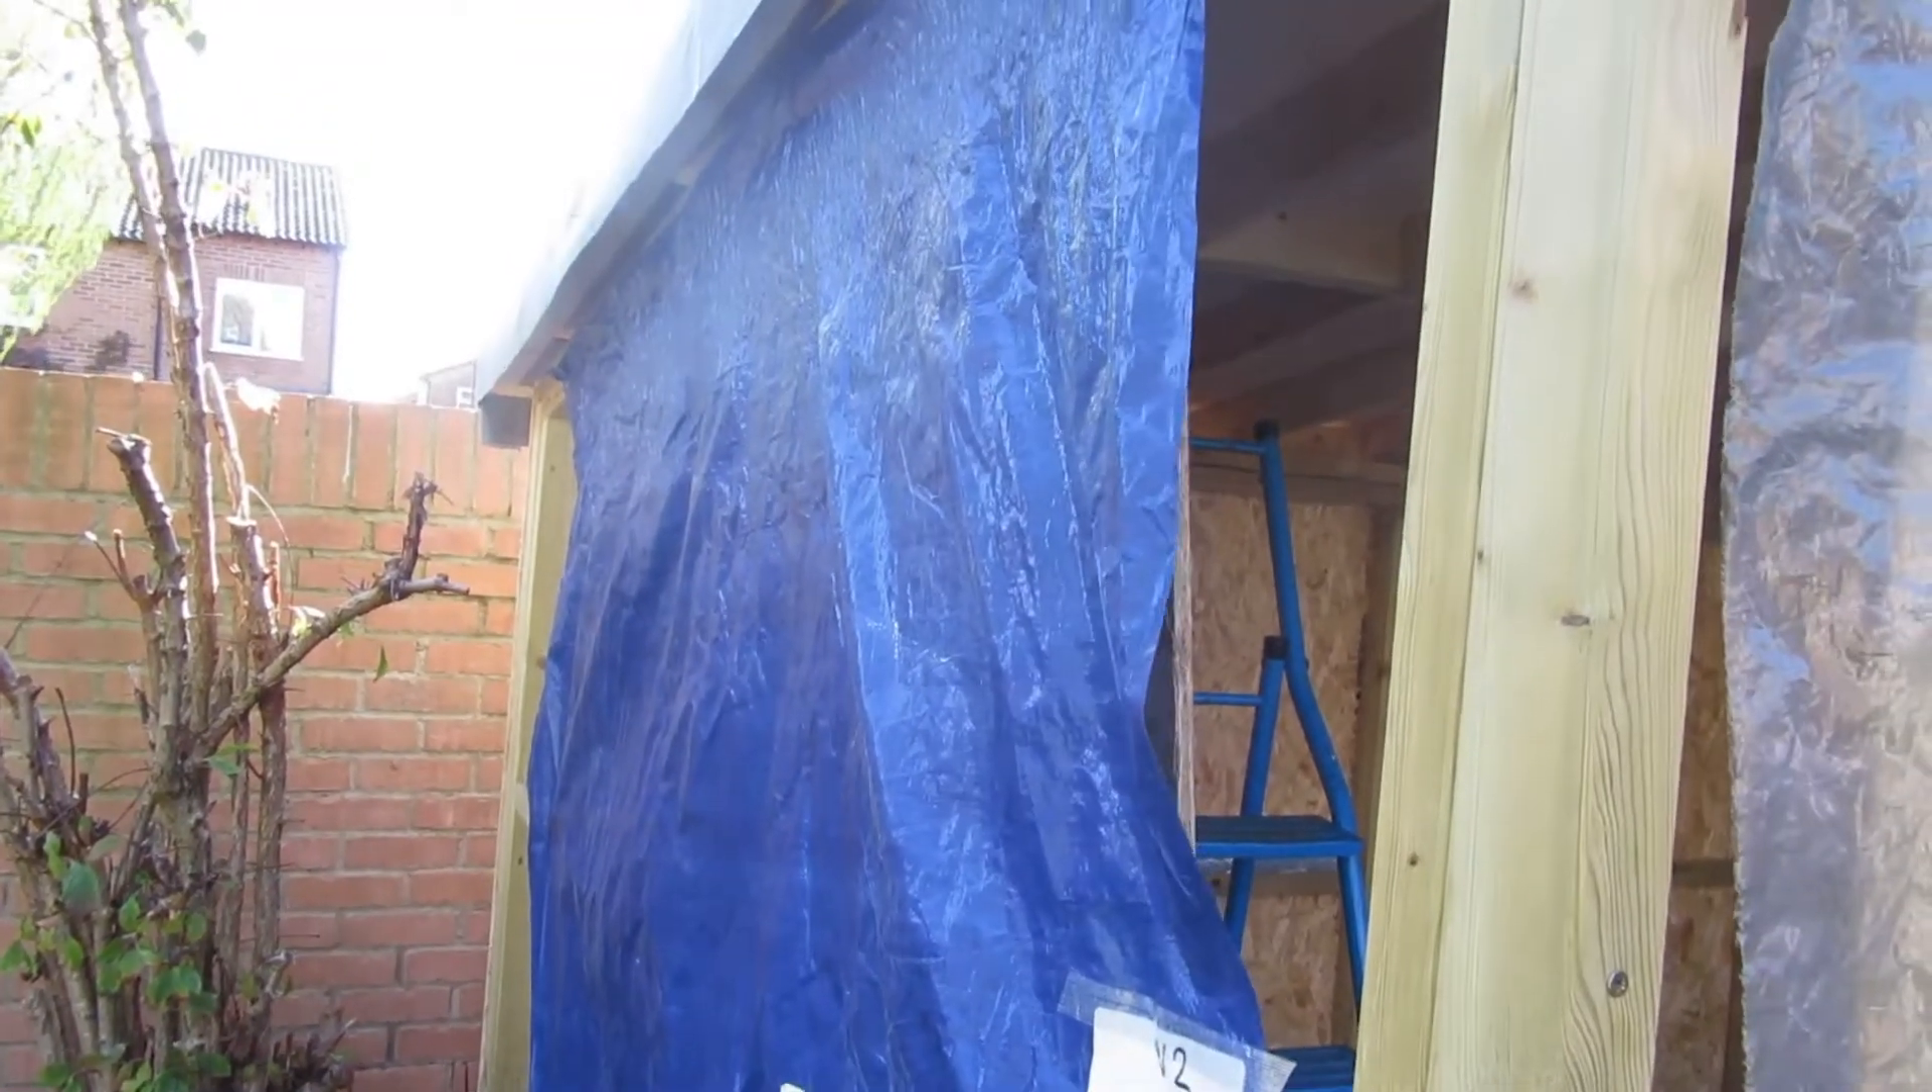Today's task is to get a side on here just got this blue plastic sheeting on at the moment need to get a proper board on today.